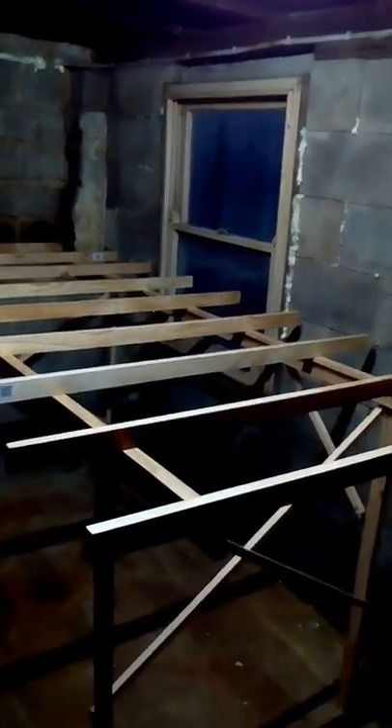We've got preliminary bench work in place.